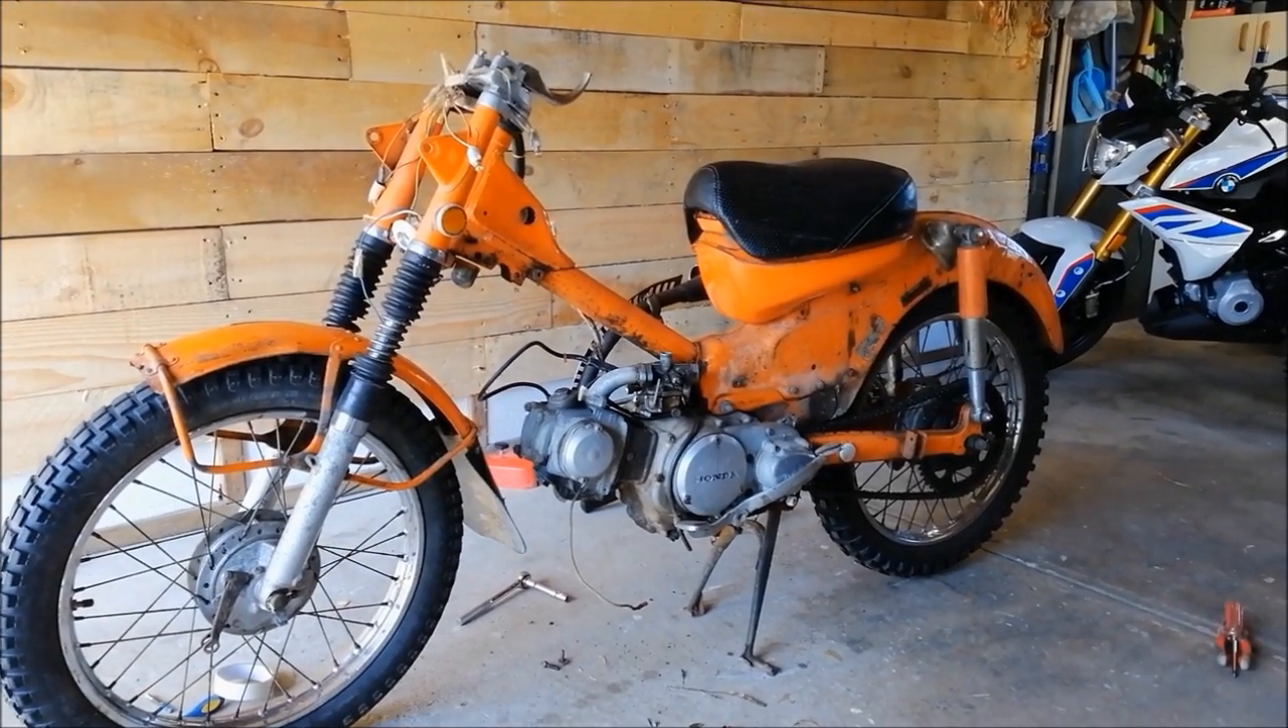Obviously all the hand controls the headlight and the wiring are all disconnected from the front of the bike.